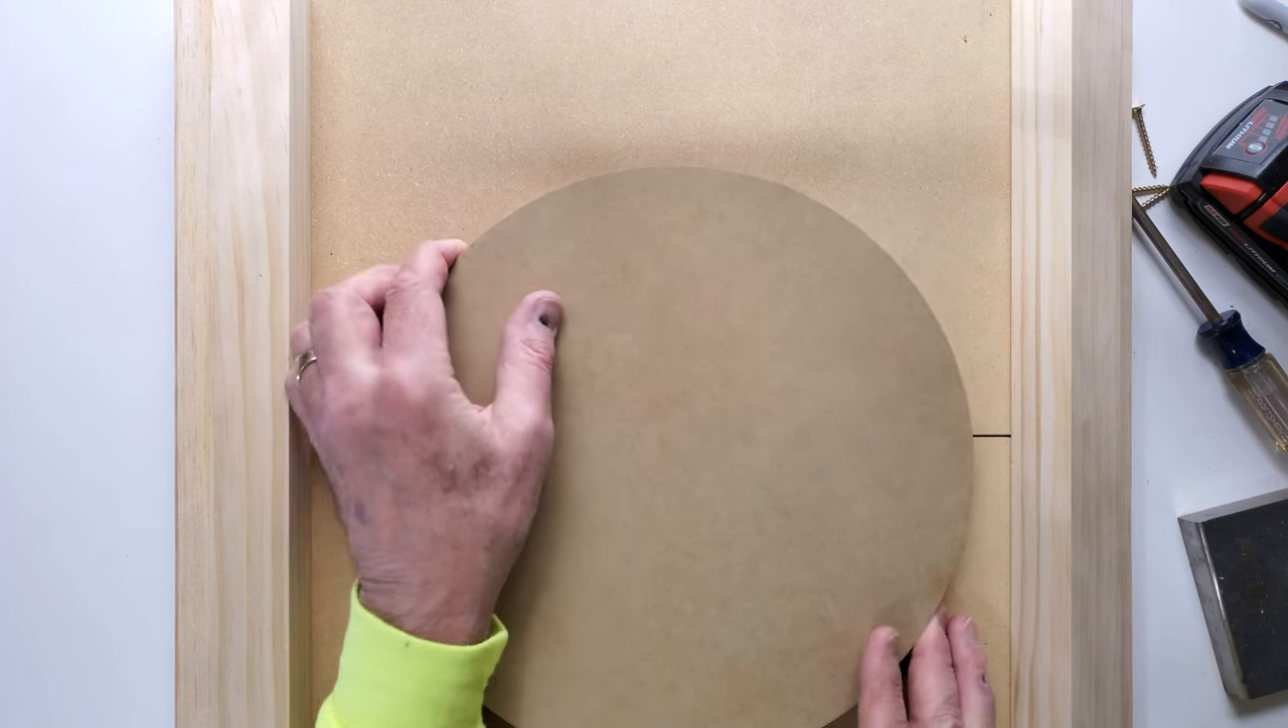Now, I've taken the MDF base, flipped it over, and placed the MDF circle onto the base.